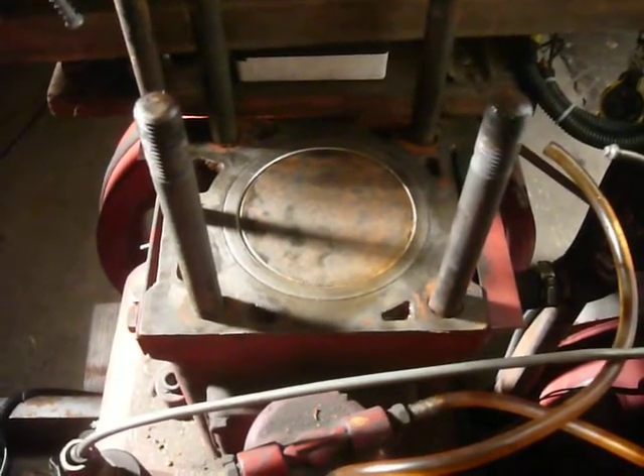So the cylinder head's now off, and I've cleaned up all the gasket compound that had been smeared over there a couple of years ago.